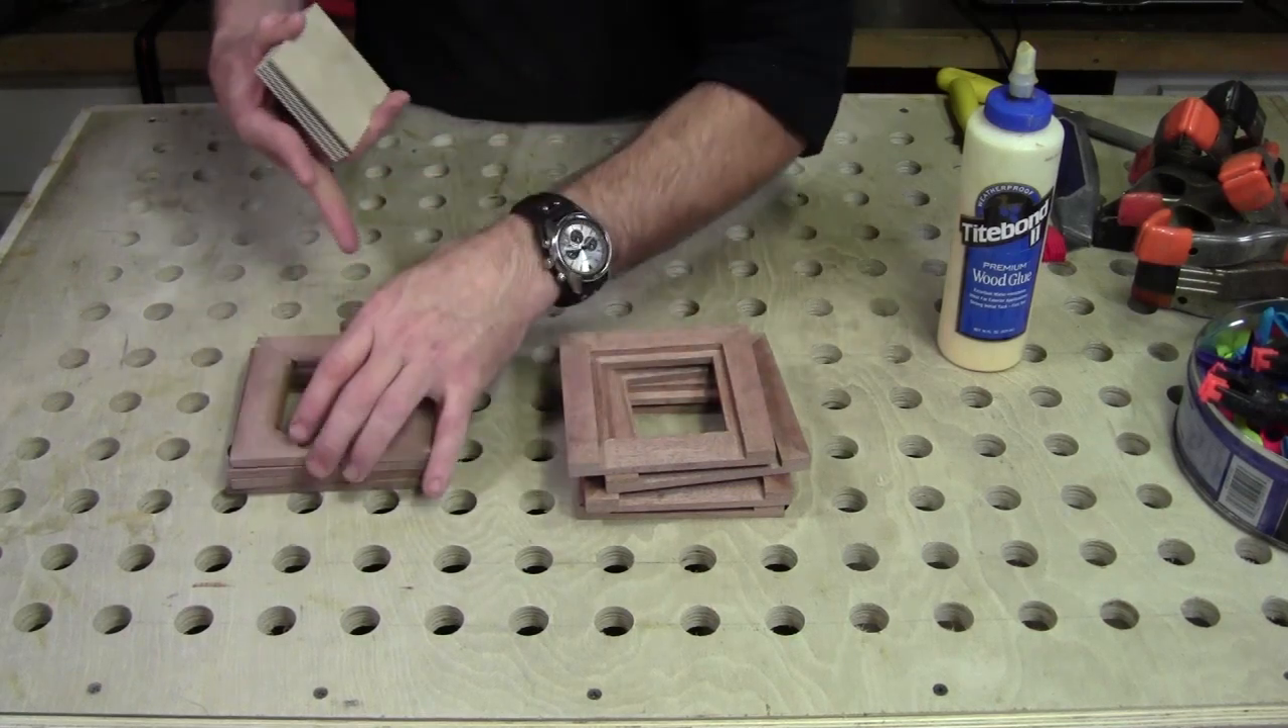Okay guys, the back frames are all glued up and finished.